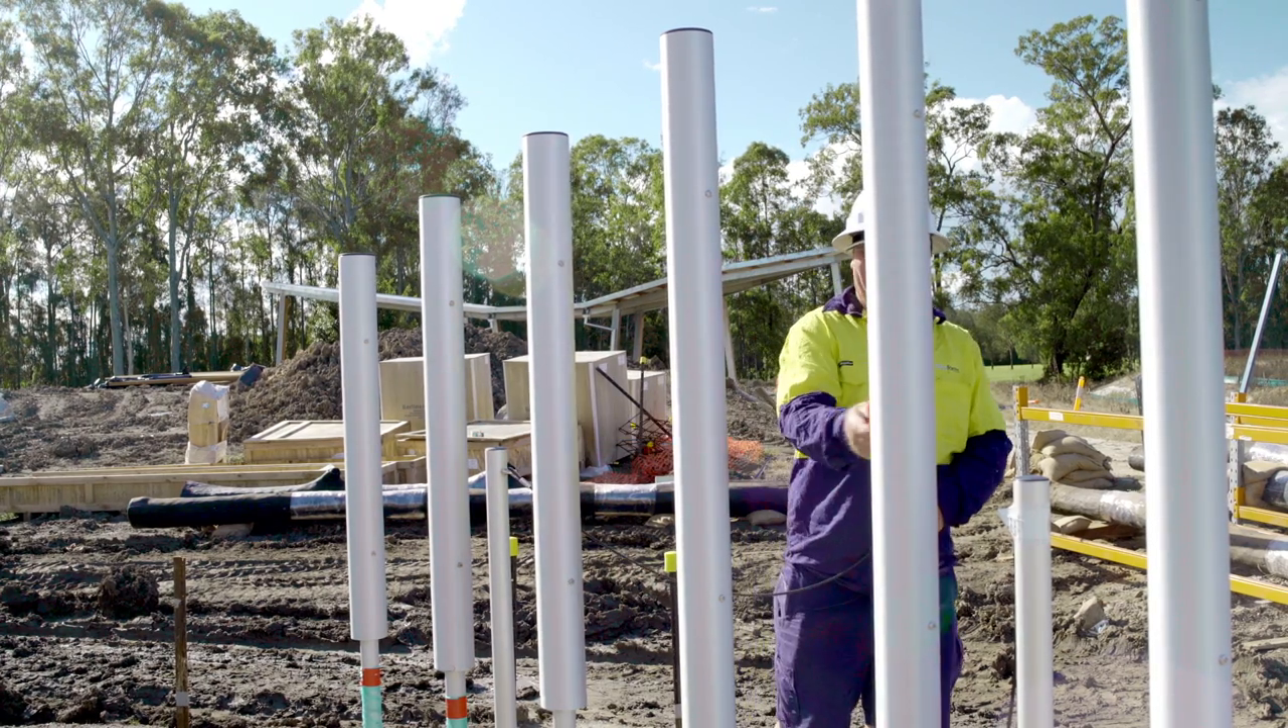The tubular bells are in.